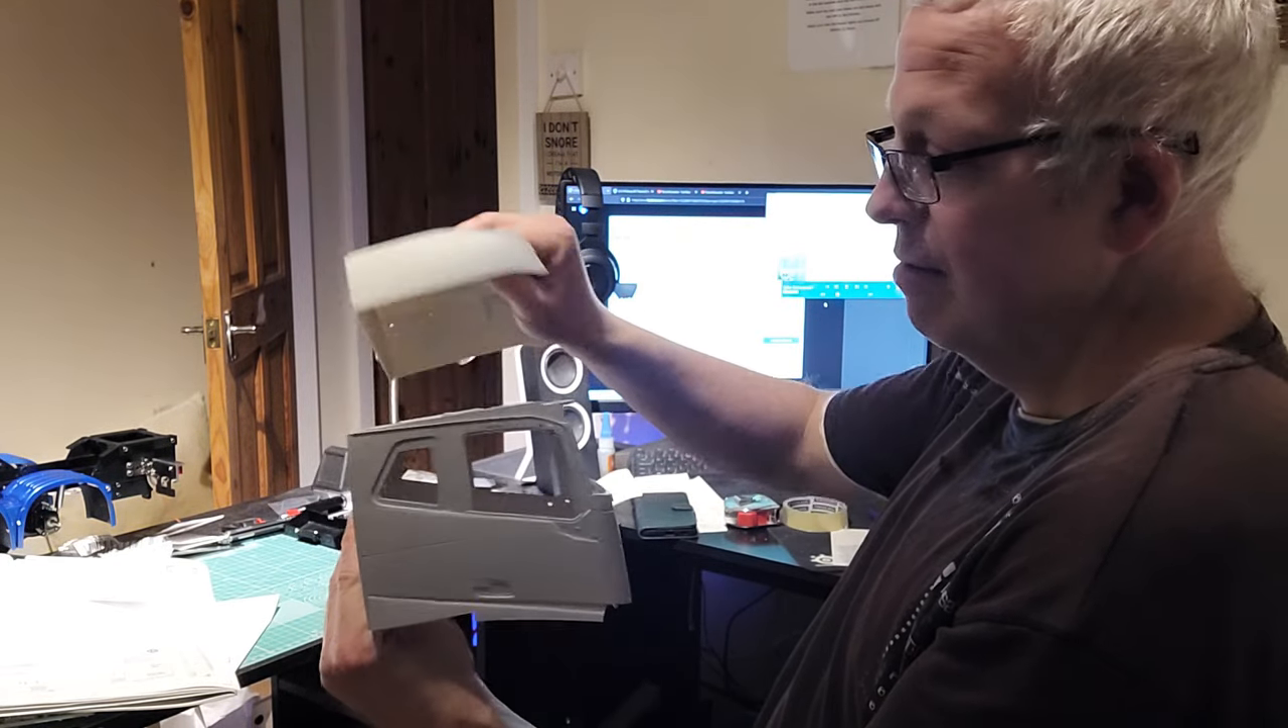So, this is the cab at the moment. It's not fitted together because I'm still working on it.